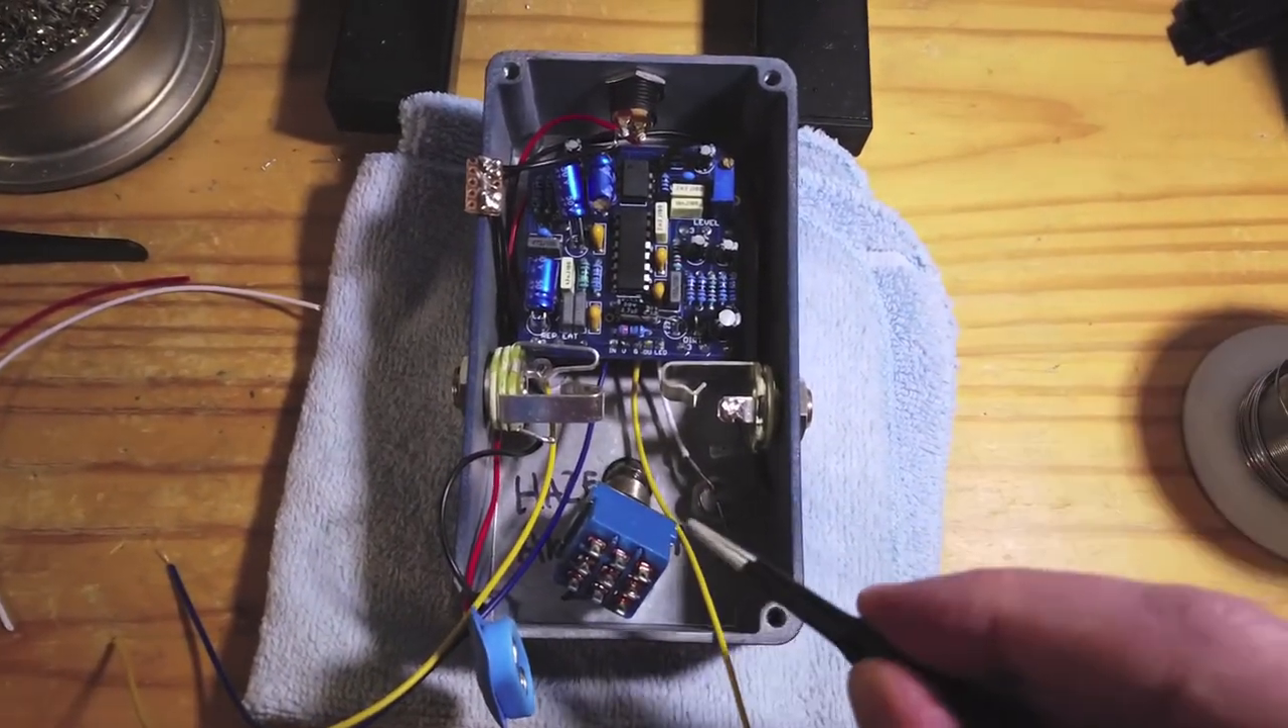I have wired up everything but the switch and I think everything's going to work out just fine.